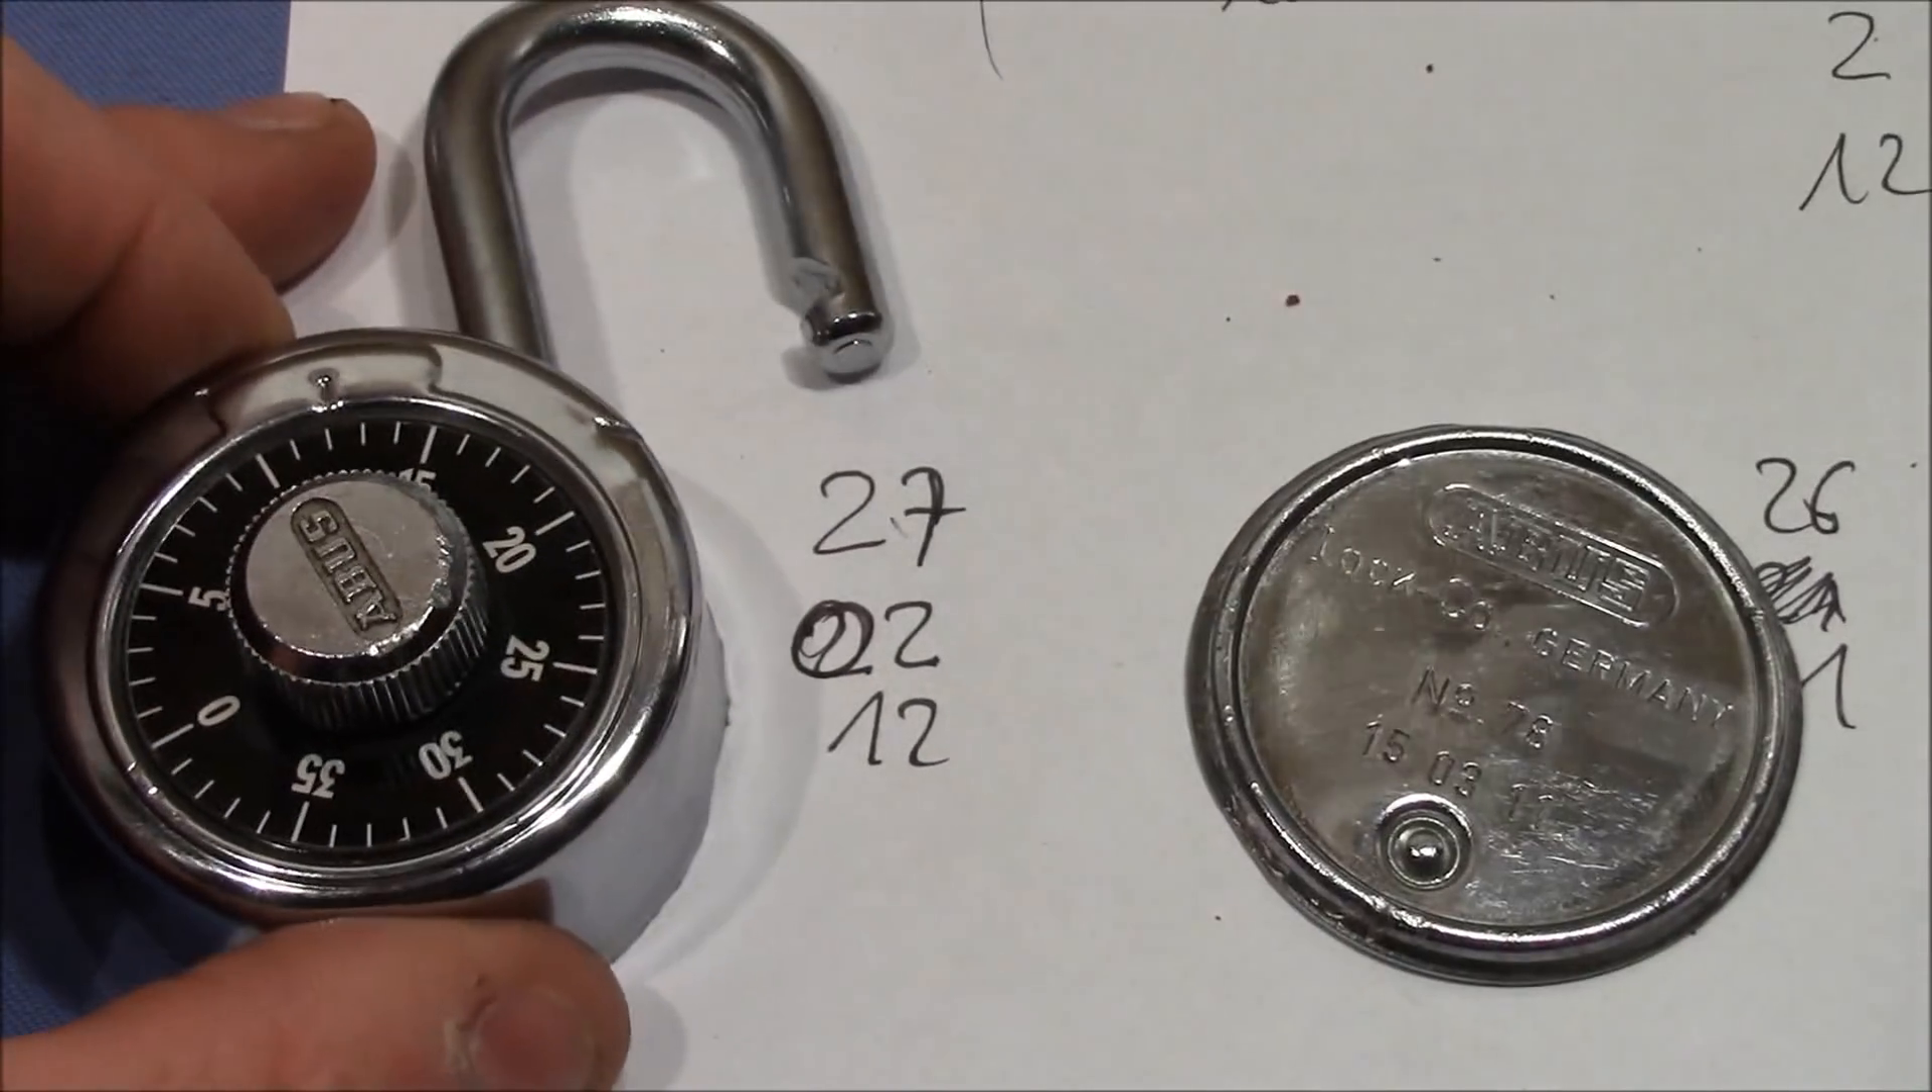So lock is back in working order. I just need to attach the back plate and then we're good to go.